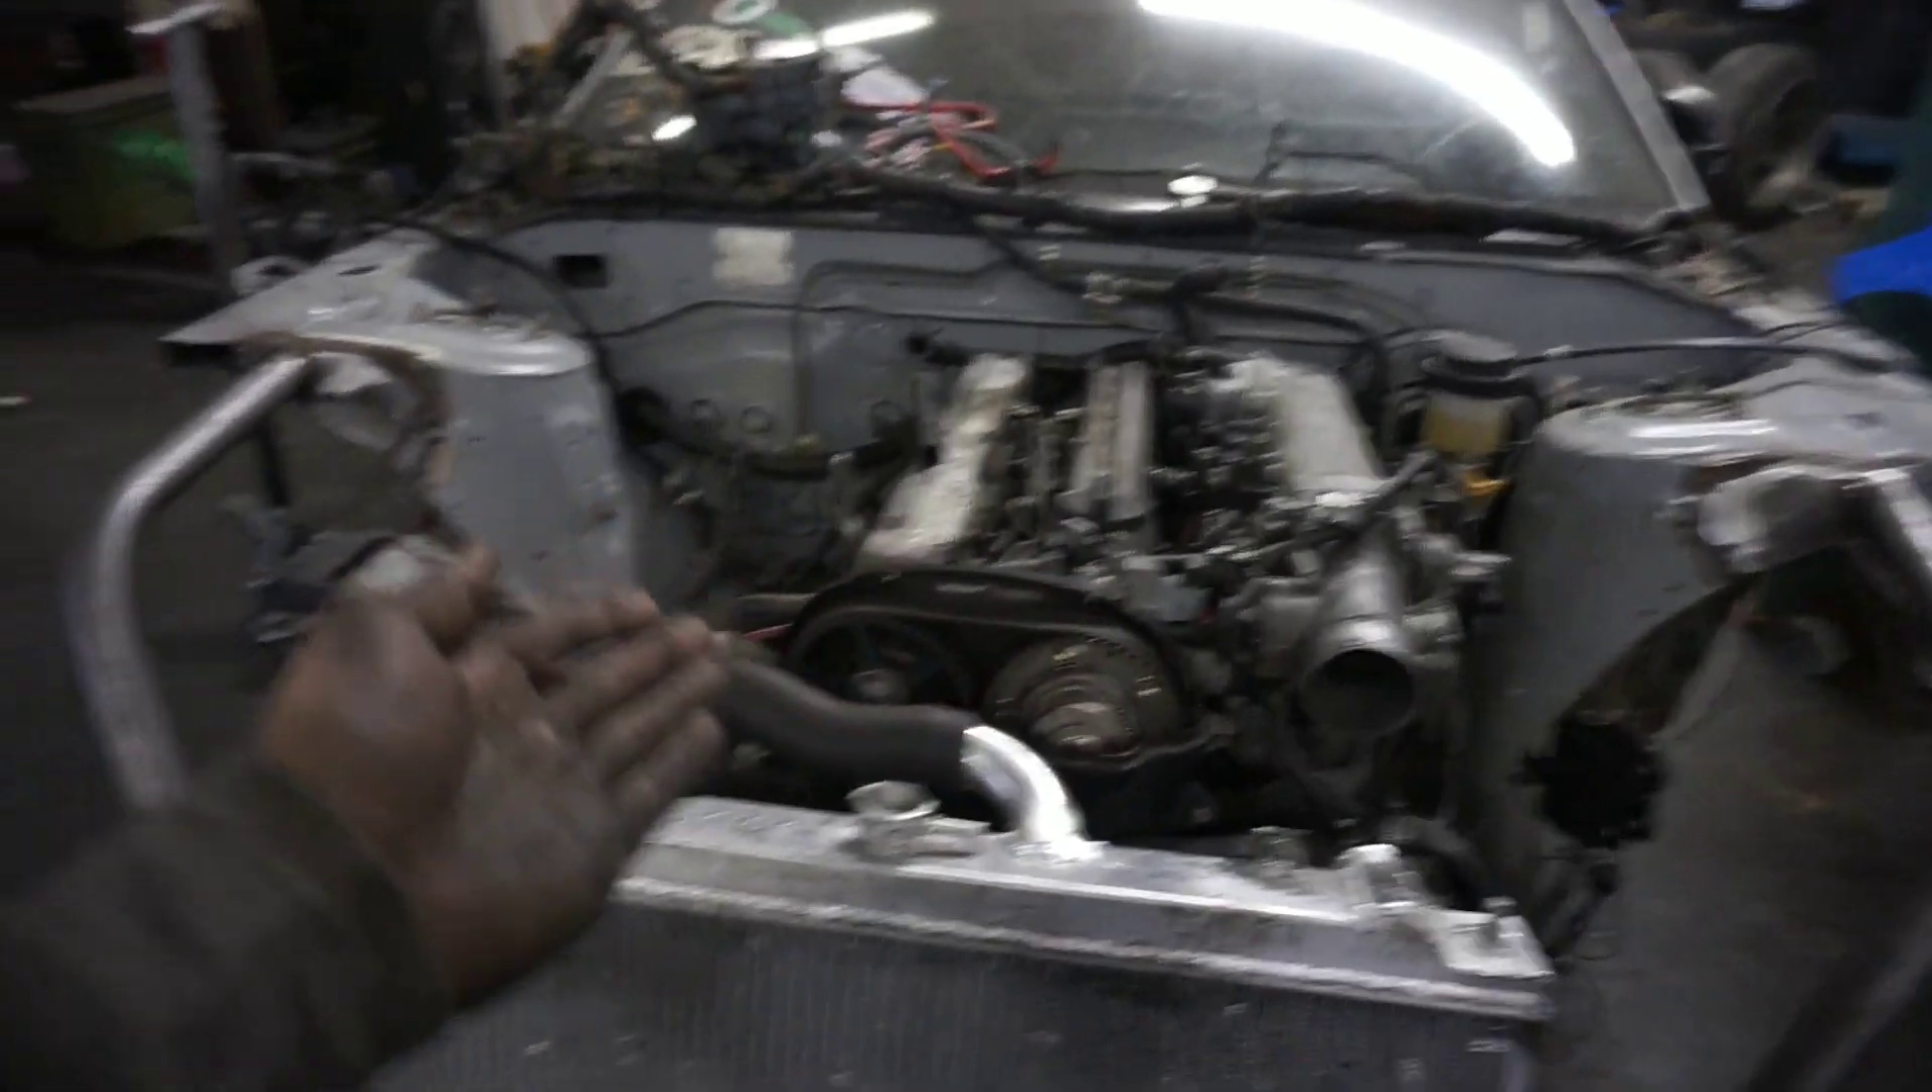As you can see the motor is in.